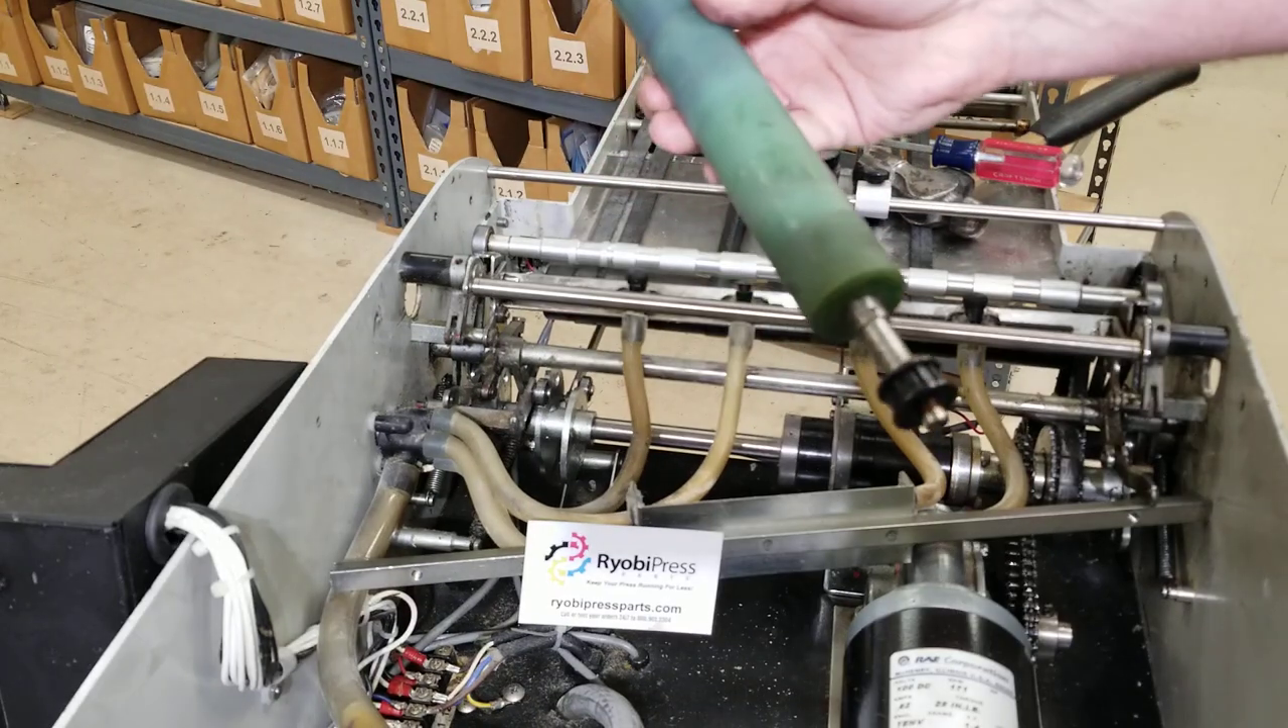And there you go. You've got the feed roller out.